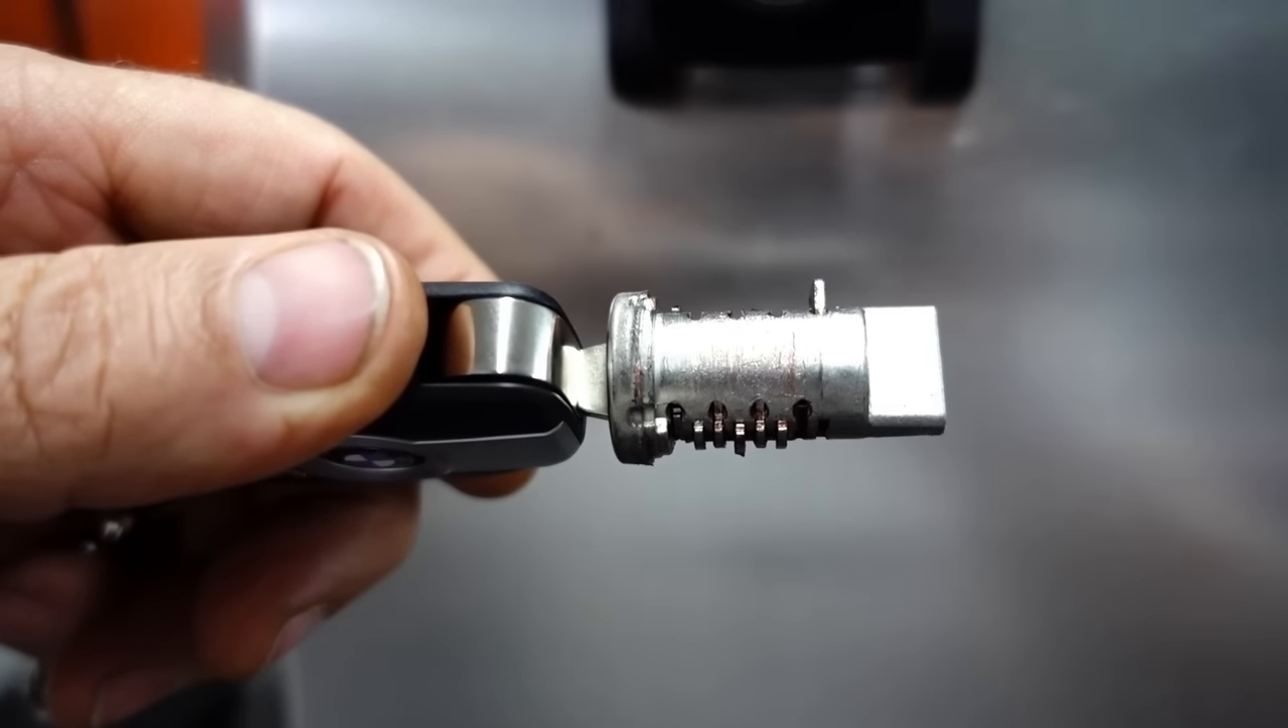You'll see how these tumblers are not flat so you know you can see the difference see how the tumblers are sticking out sunk in in certain places and sticking out on others.